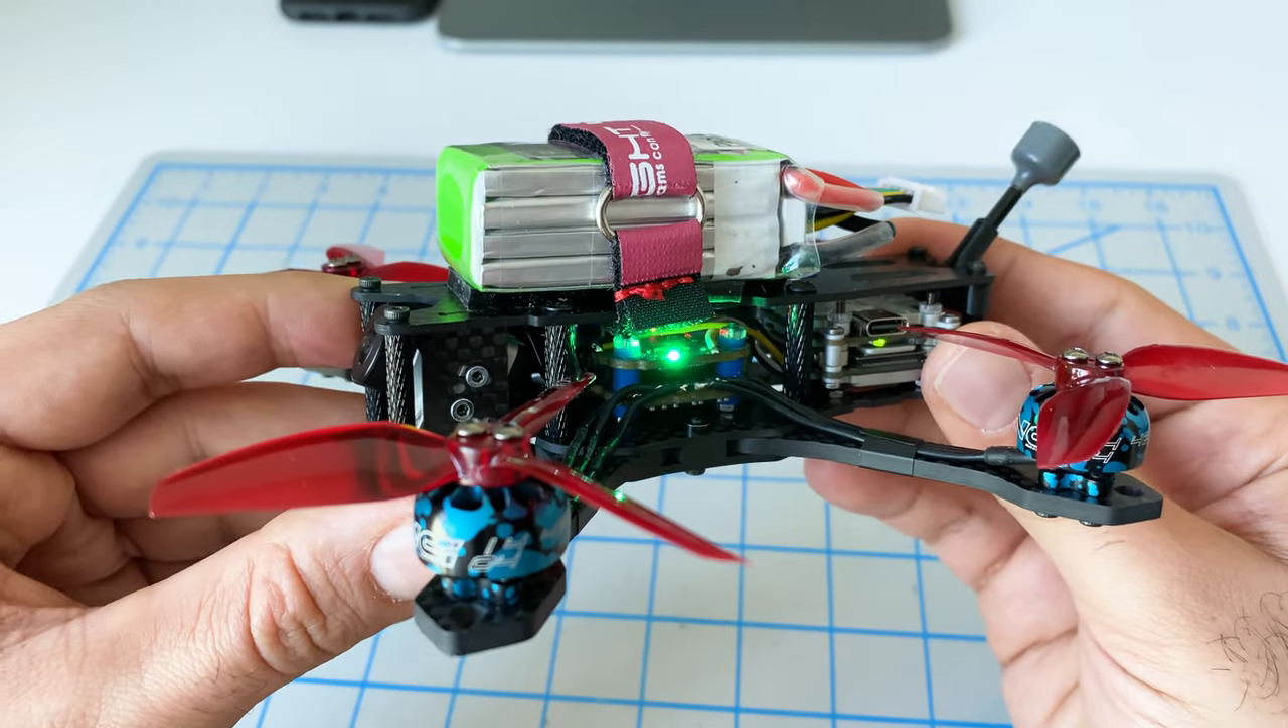Here is the frame all put together.